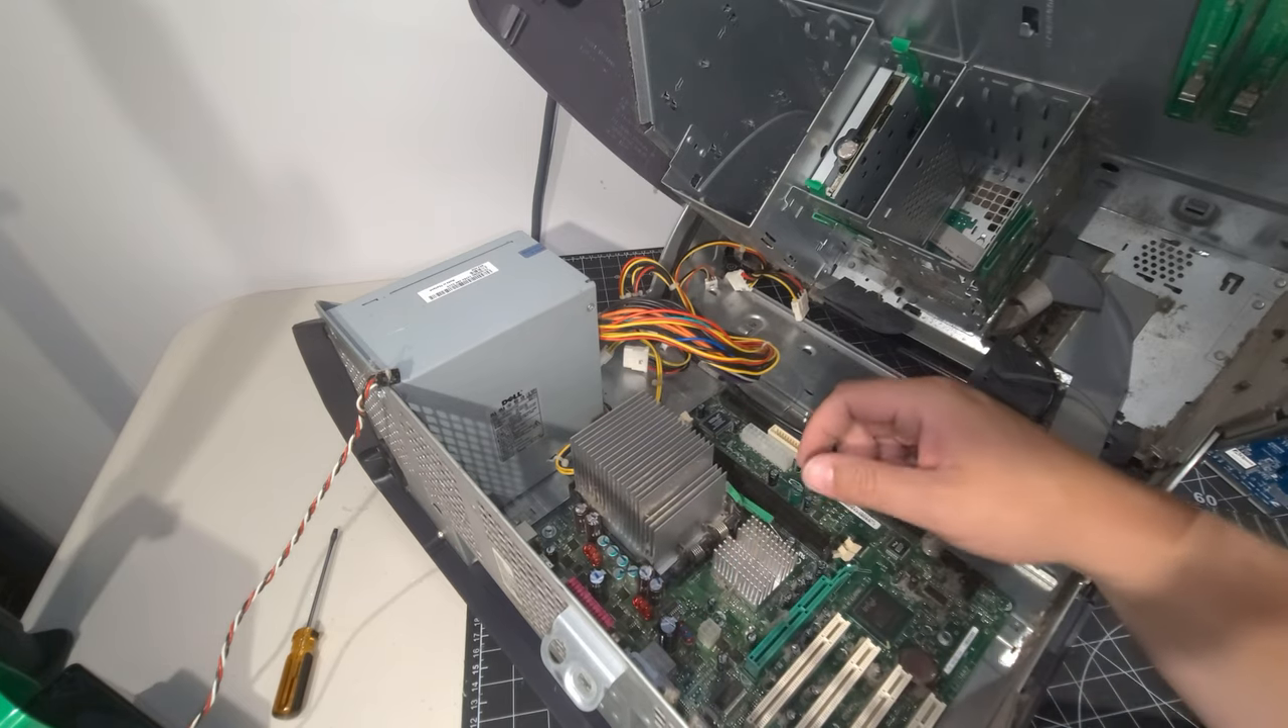And I took the housing off here, the ventilation housing off of the CPU where the ventilation goes.